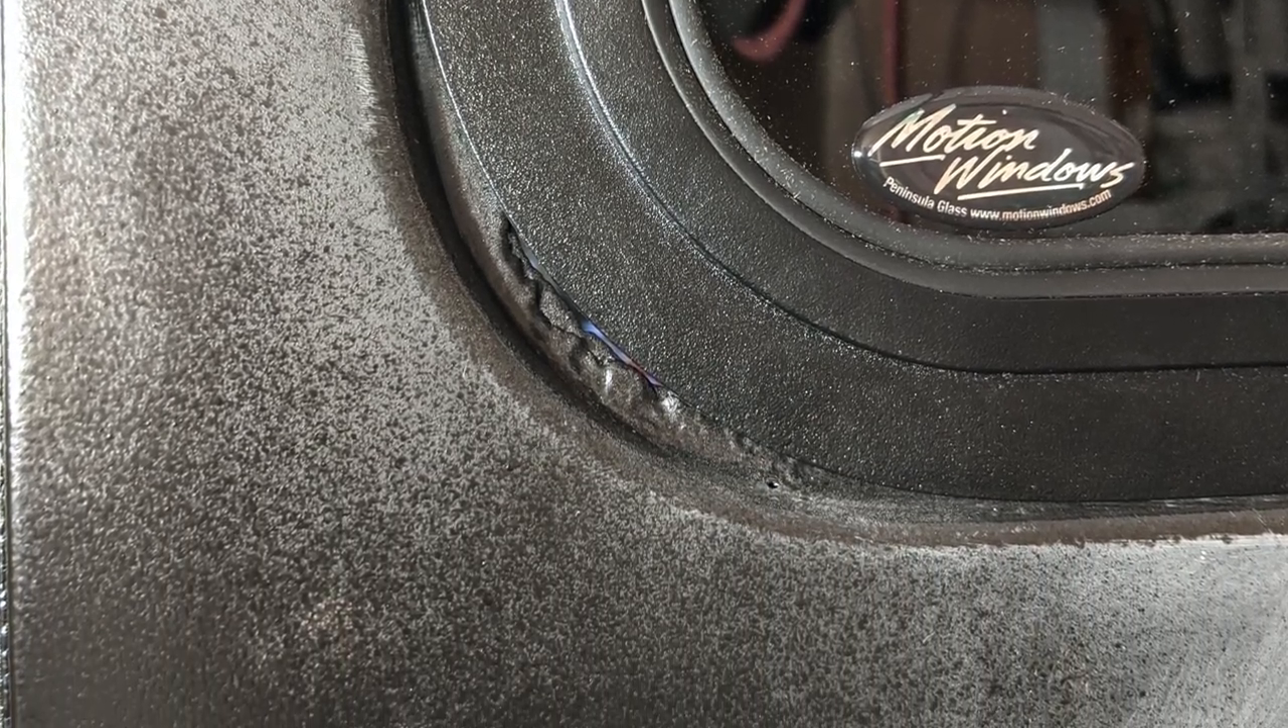I think on this particular van one there was some rust in the corners which definitely didn't help you can see here that you can actually see through the window gap into the van just because that radius is different and the rust like I said definitely didn't help matters but it was really out on all four corners.